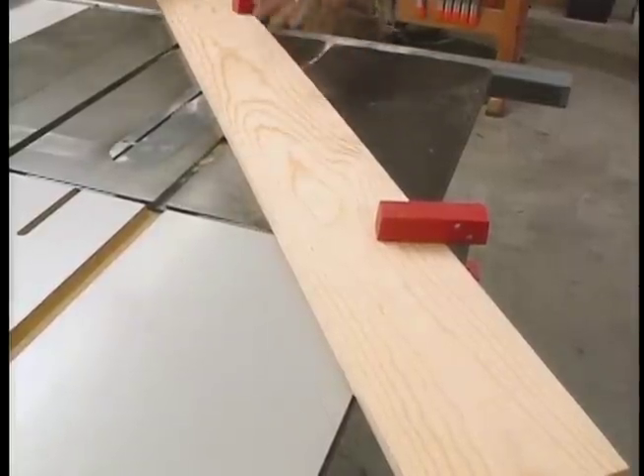To make the cove, I've taken a board with a nice straight edge and clamped it to the table saw surface.